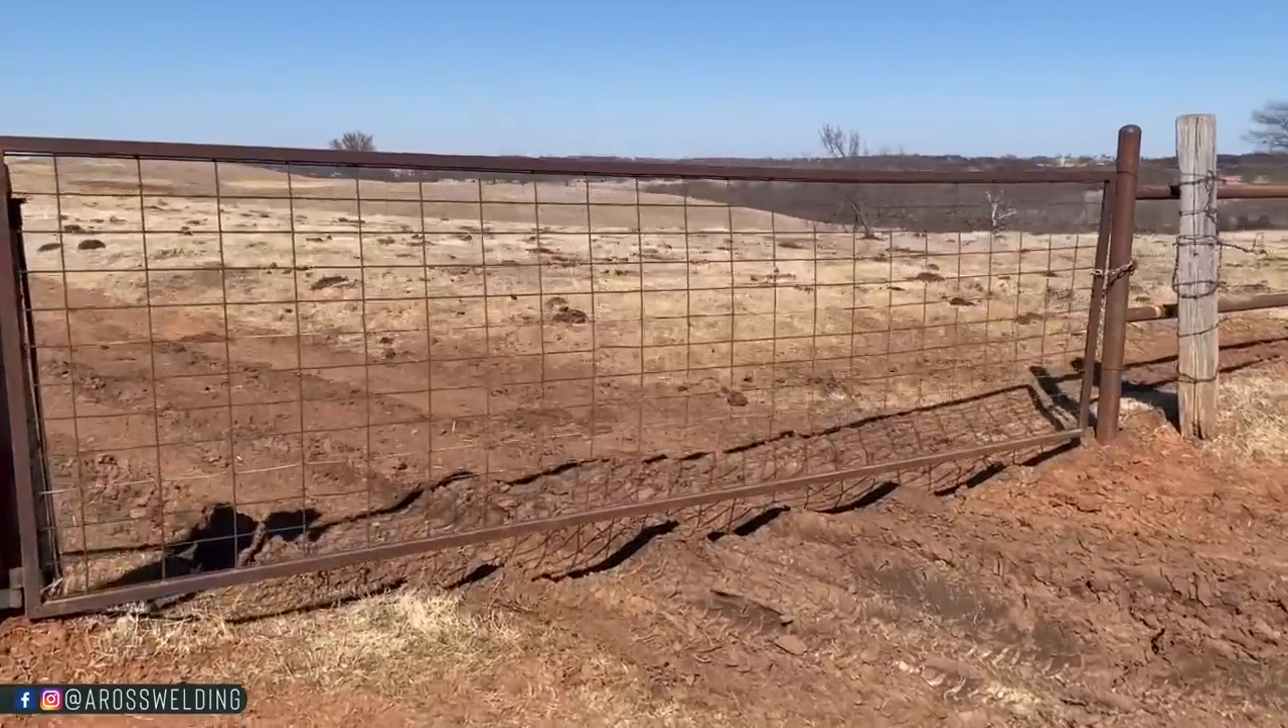There you have it, the gate is hung.